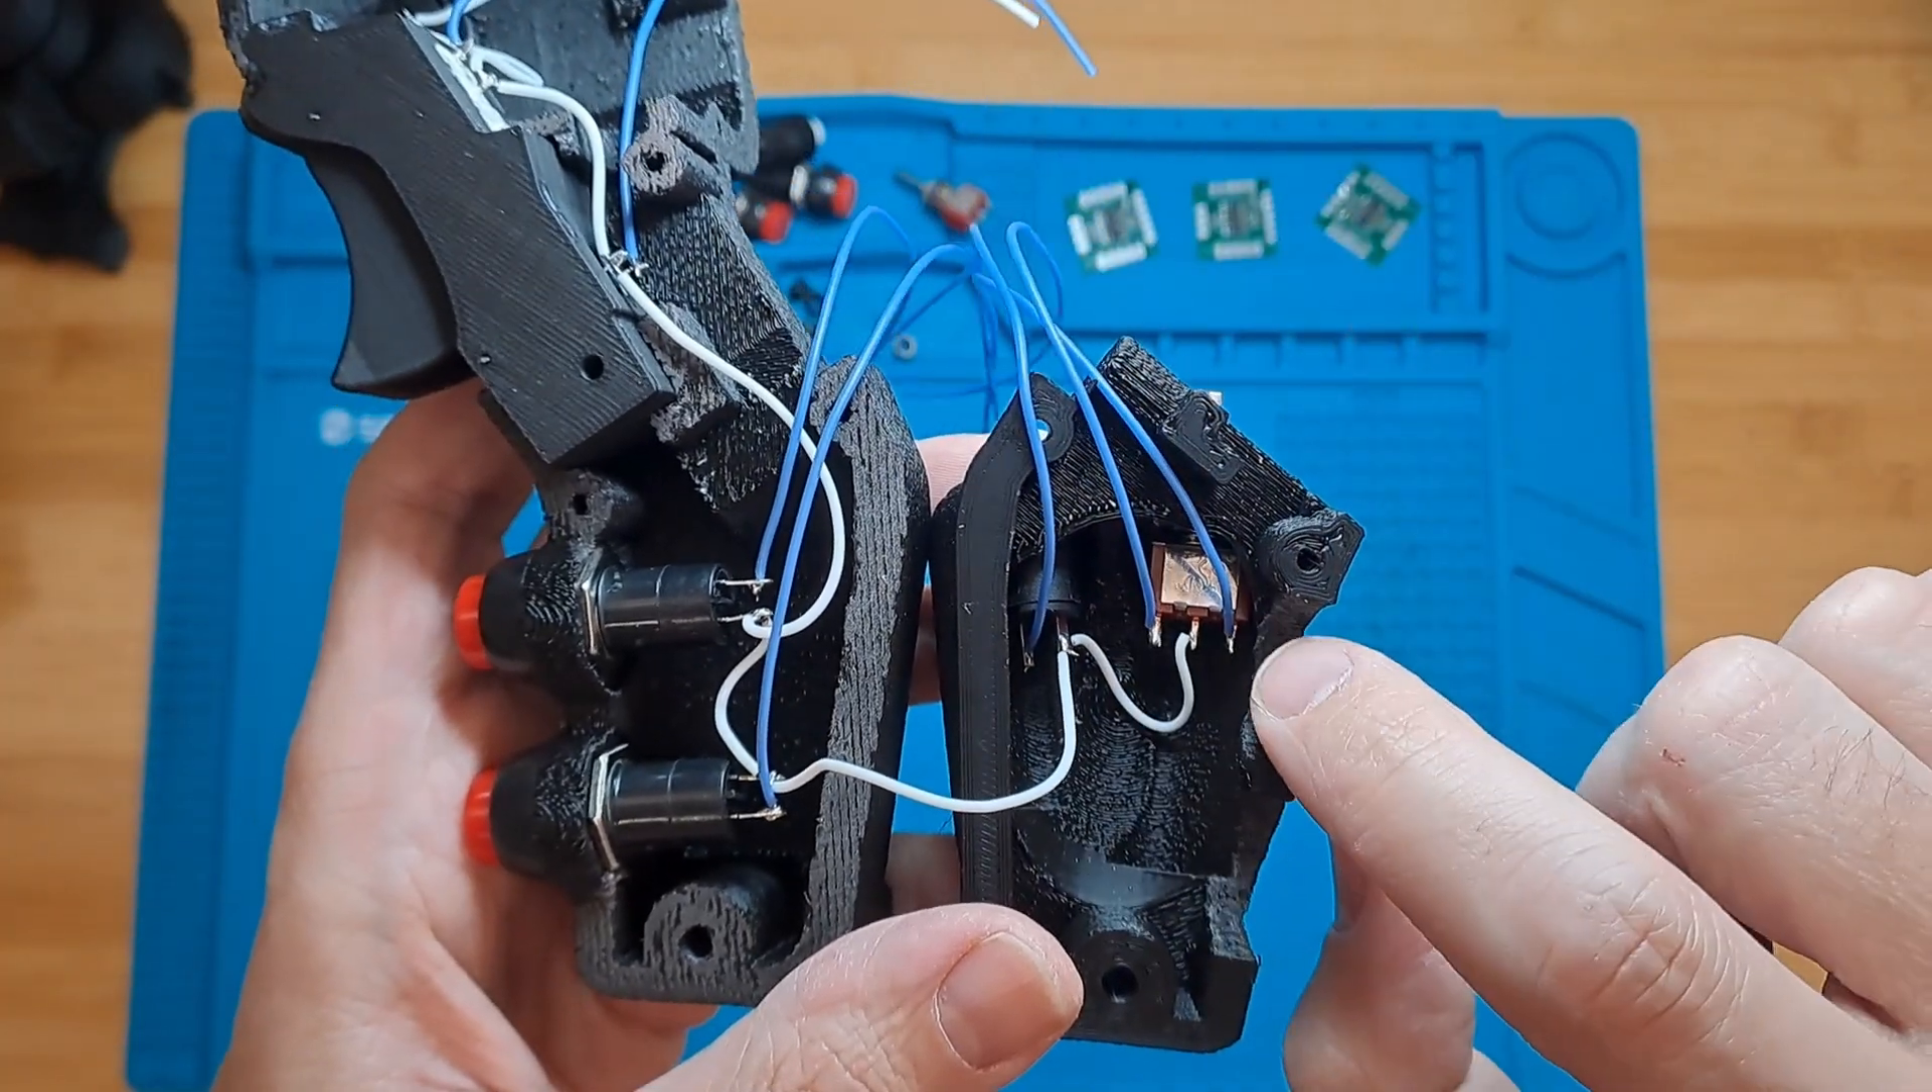As you can see i've soldered all the legs i soldered wires to all the legs.